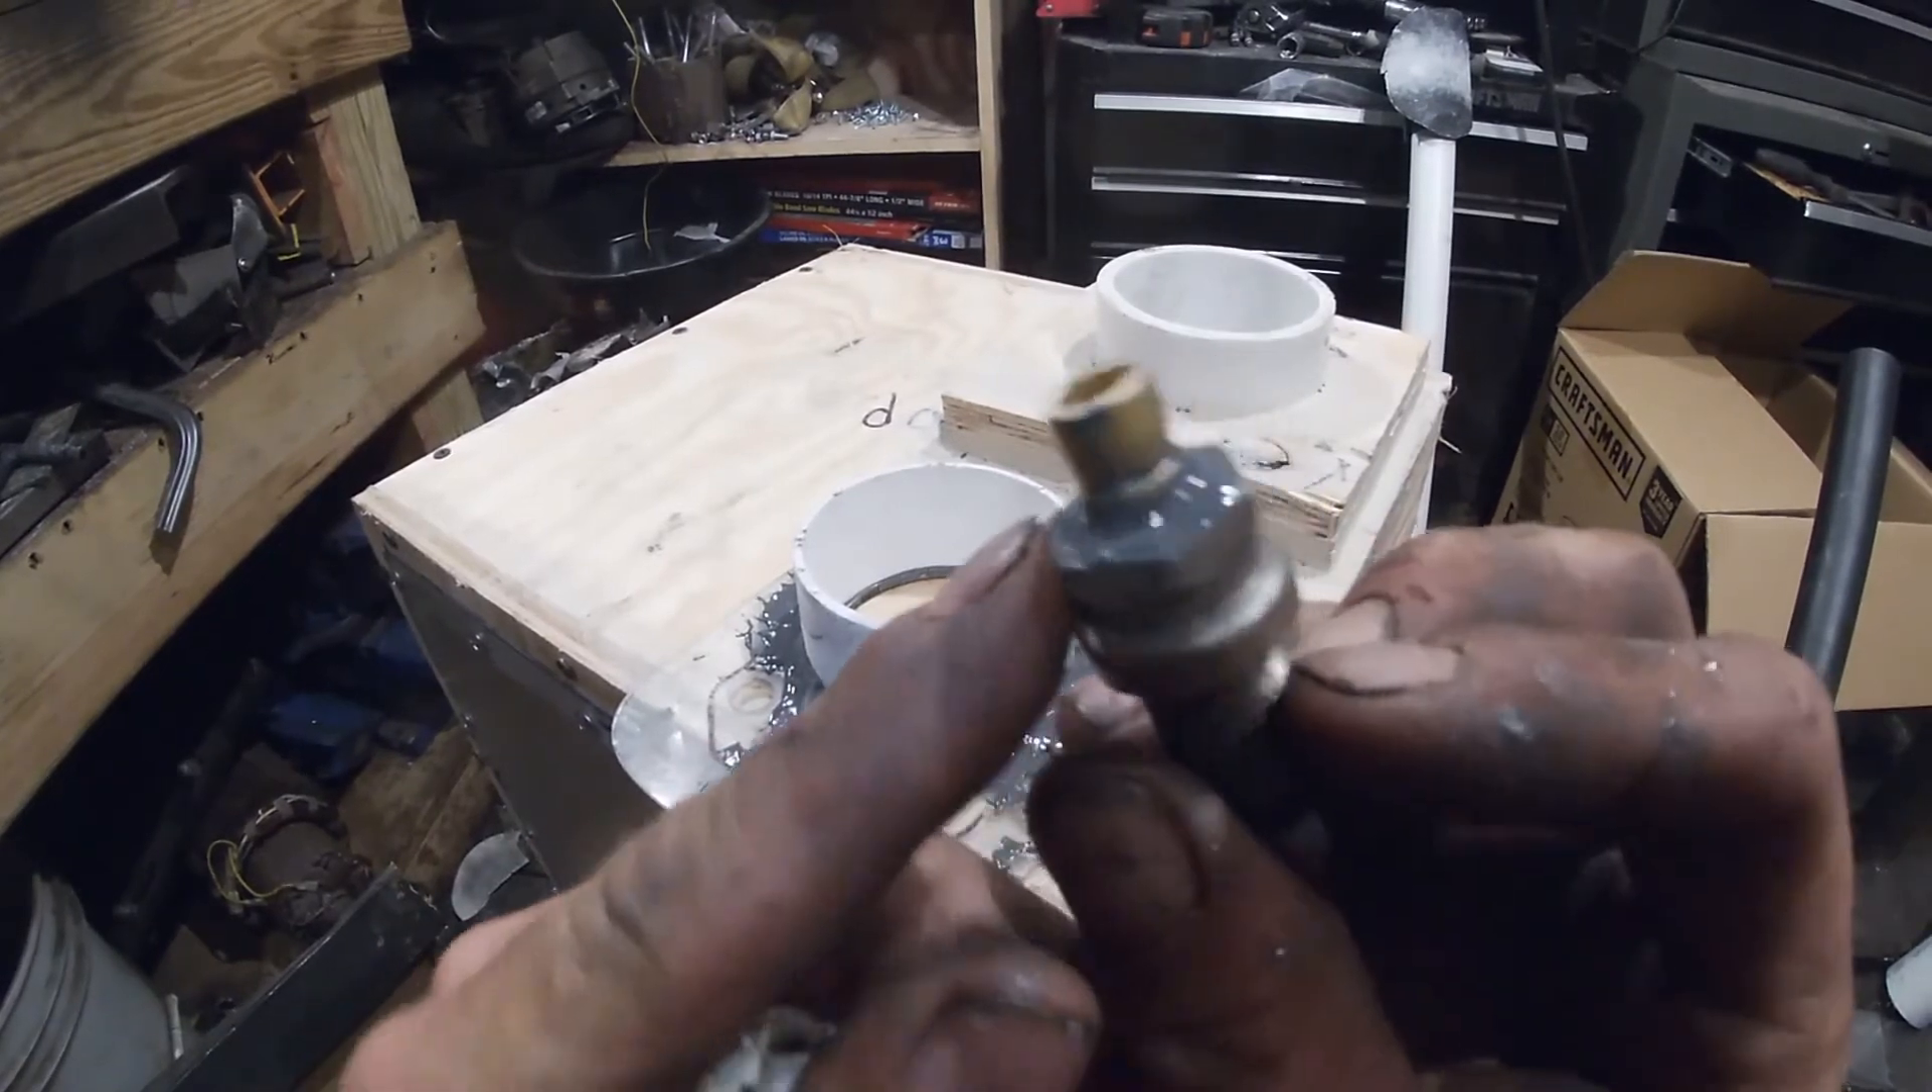All right so this is my spark plug I epoxied a piece of barb in there and I actually had to cut it off of a fuel shutoff valve.